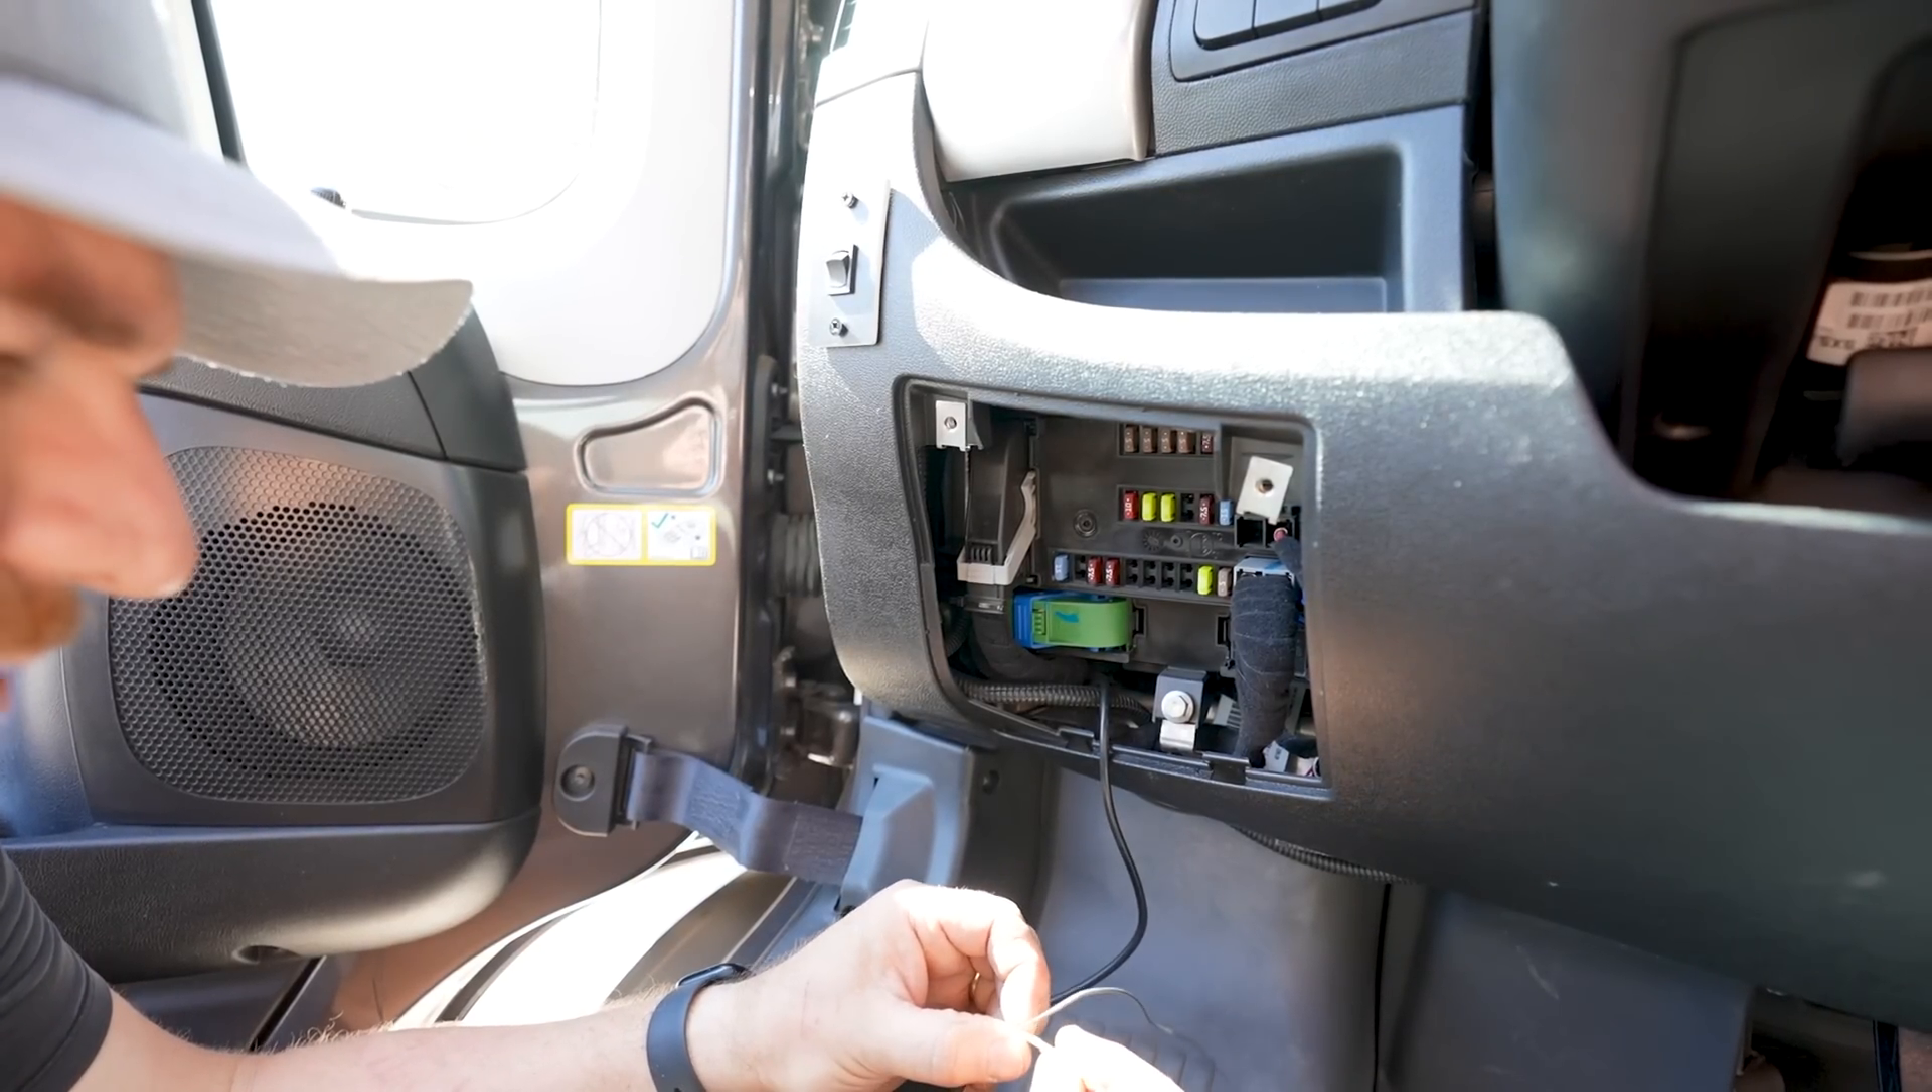Everything put back together except for the cover for the fuse panel.